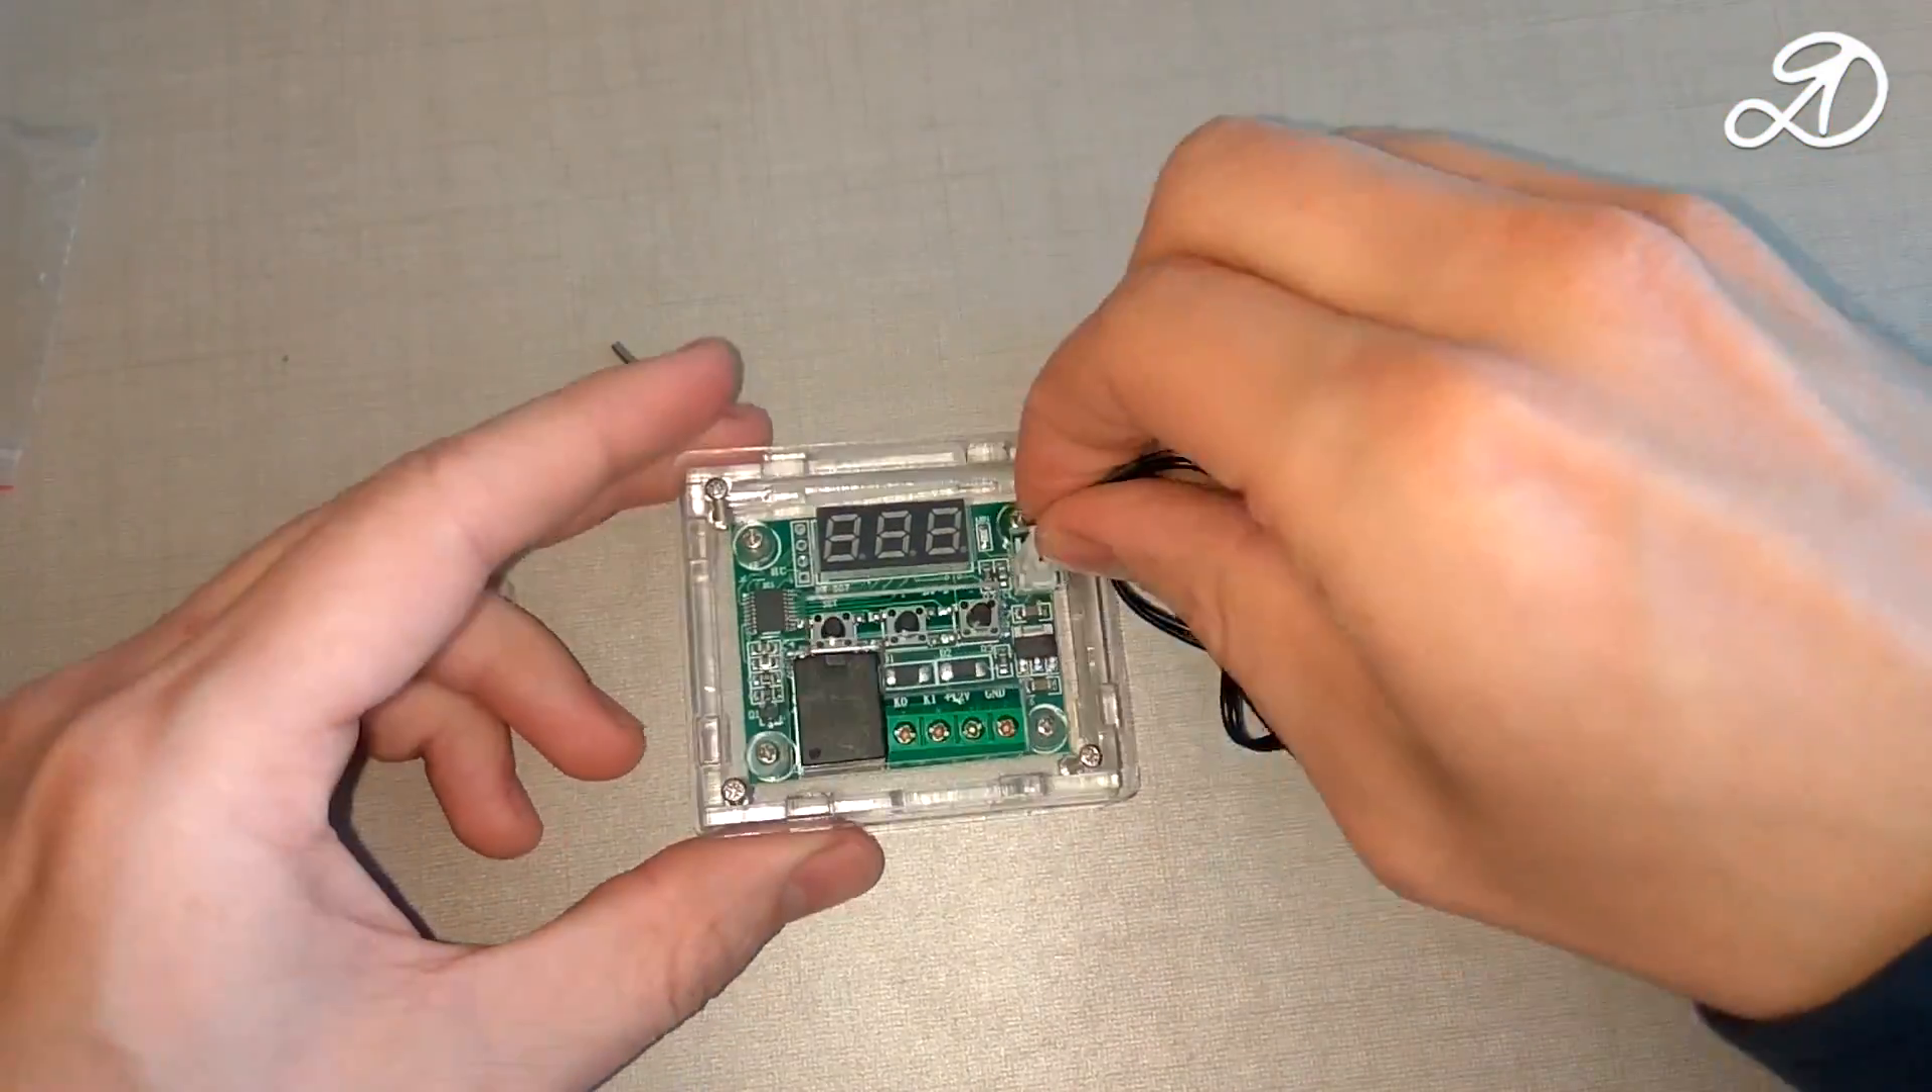The device is assembled and you will need to mount the temperature sensor in the collector but a little later.